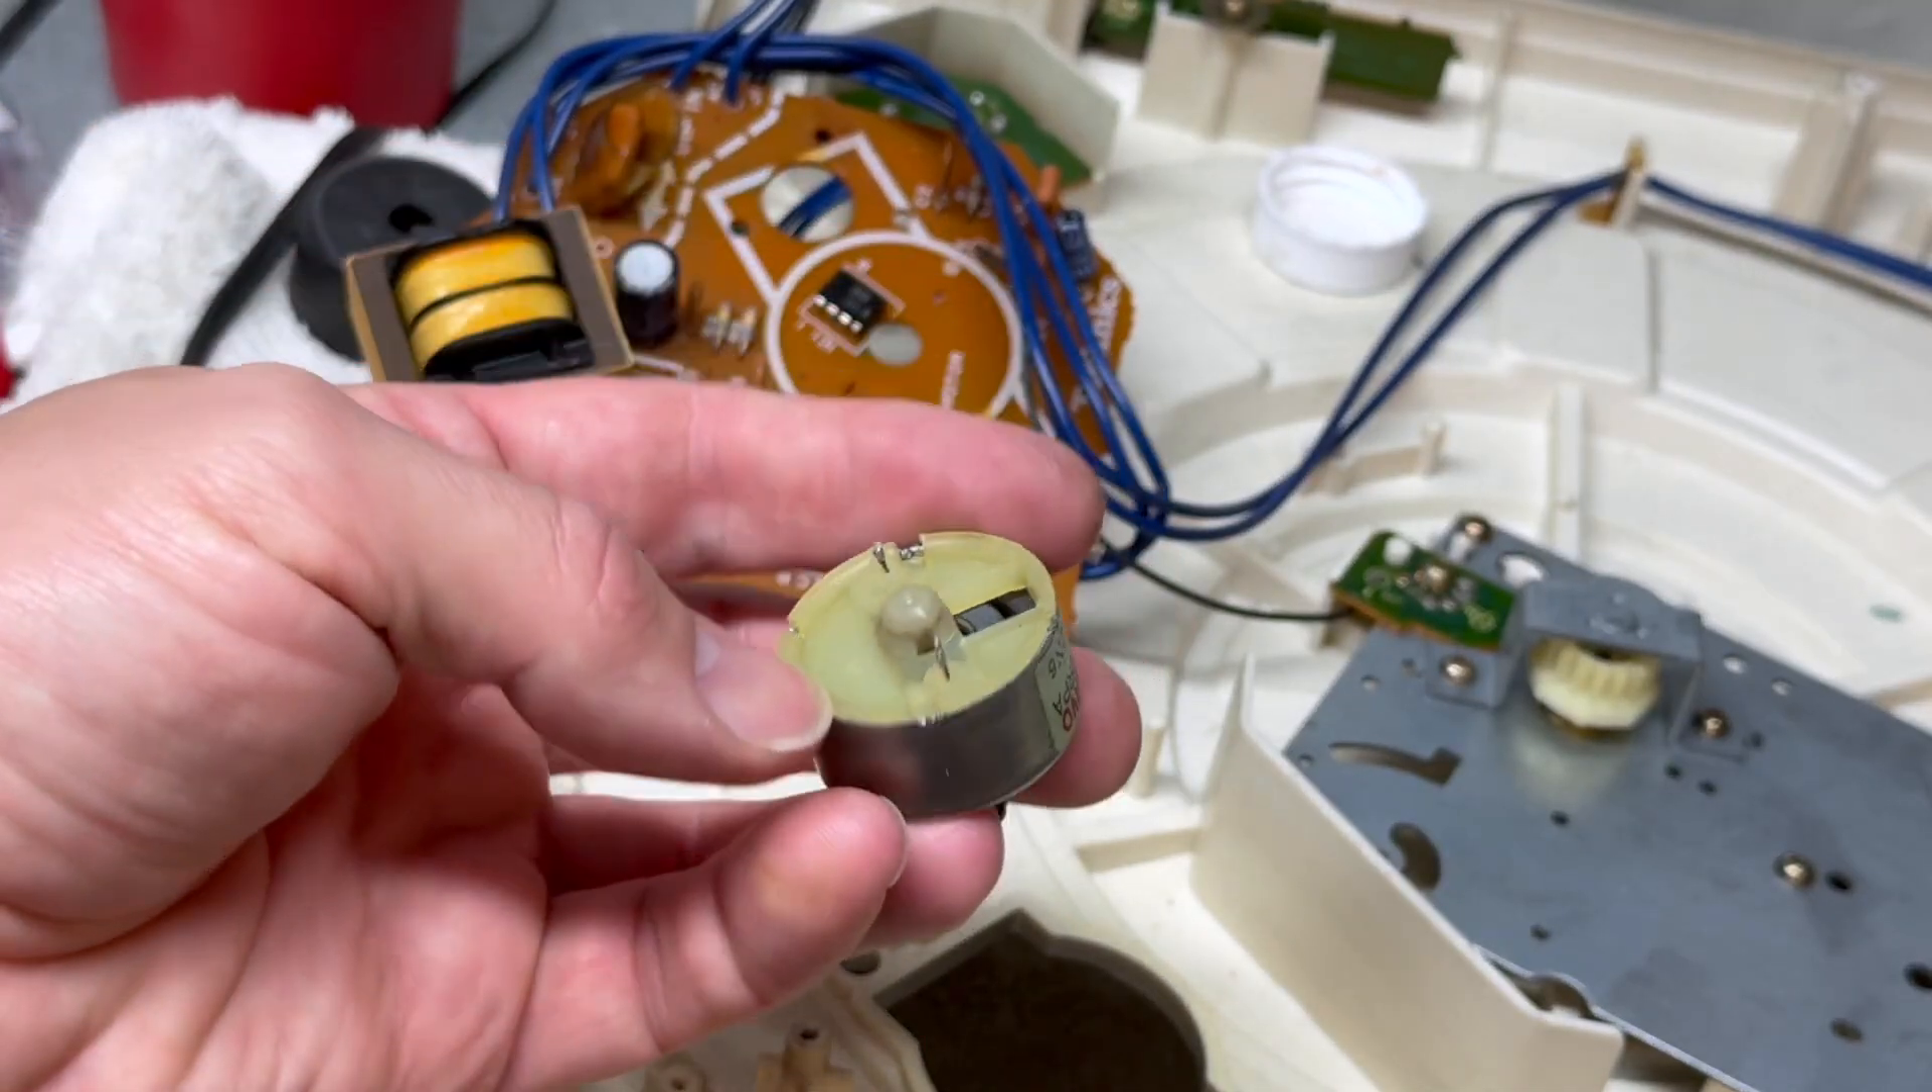So I've snapped the motor back together.